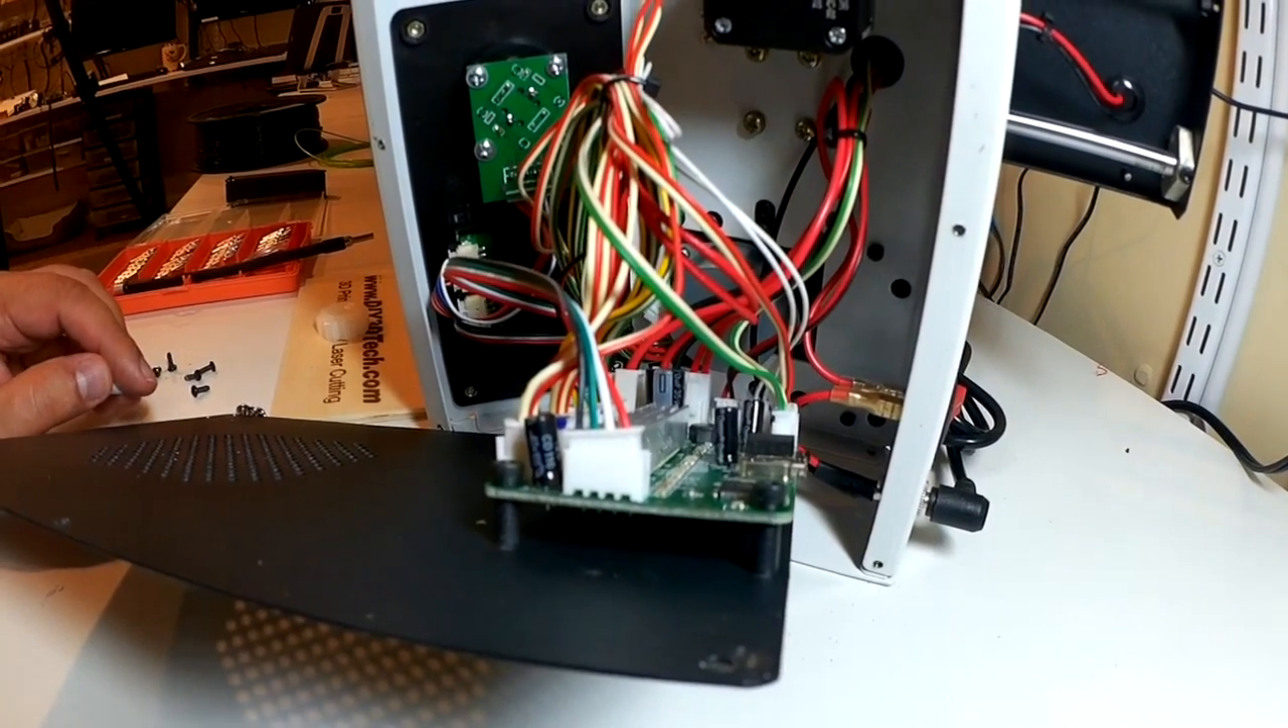So what I've done is I've removed the bottom of the panel and you can see the controller board and man that is a tiny controller board.